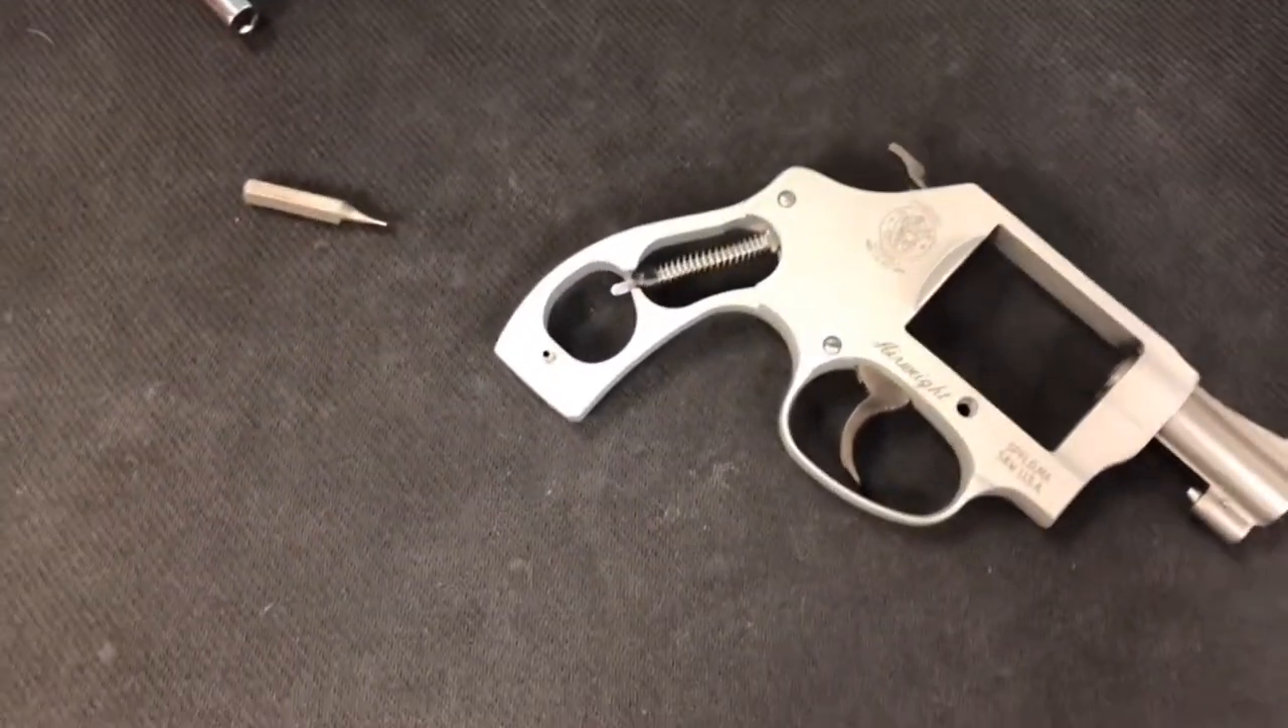So your trigger job is essentially done. All we have left to do is put your cylinder back in and, and your grips.